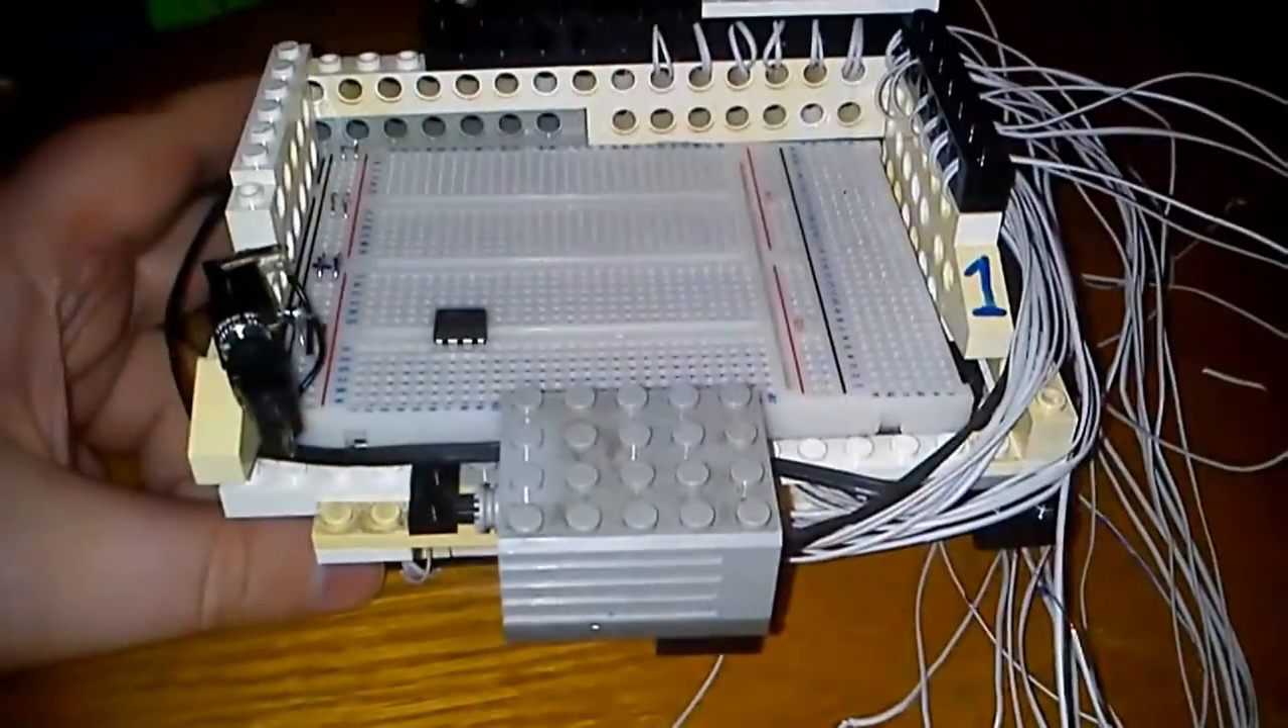I've got the breadboard on top, it's all one unit, all I've got to do is put in the ethernet cable and all that stuff there and just proceed to play around with it.